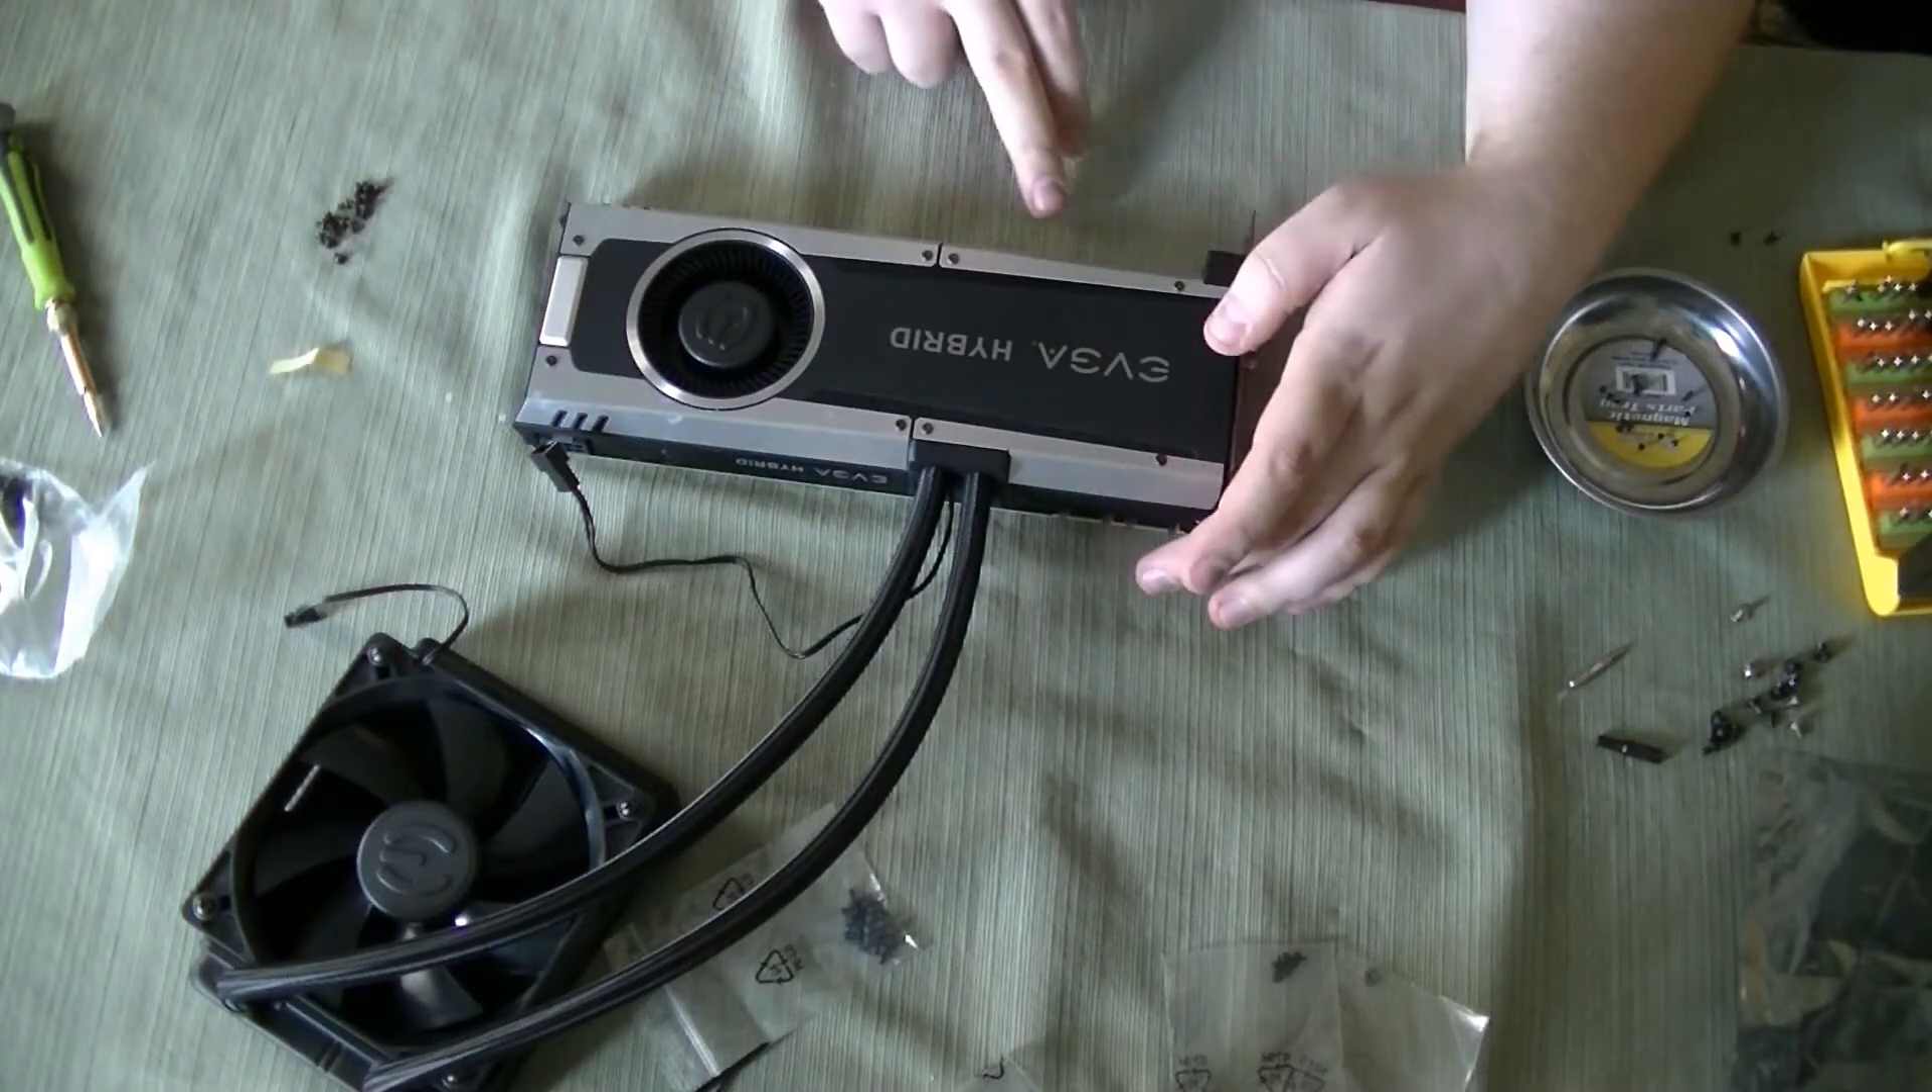Alright guys, shroud is finally on.